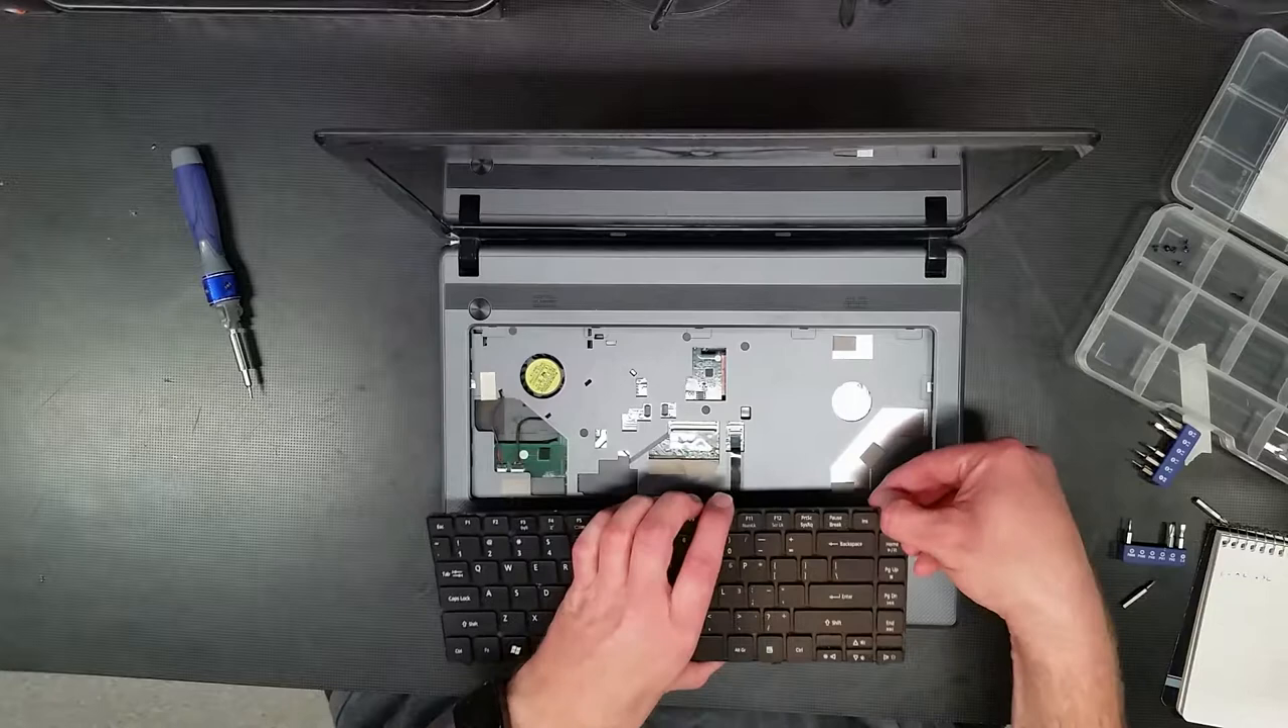Keyboard is out of the way.